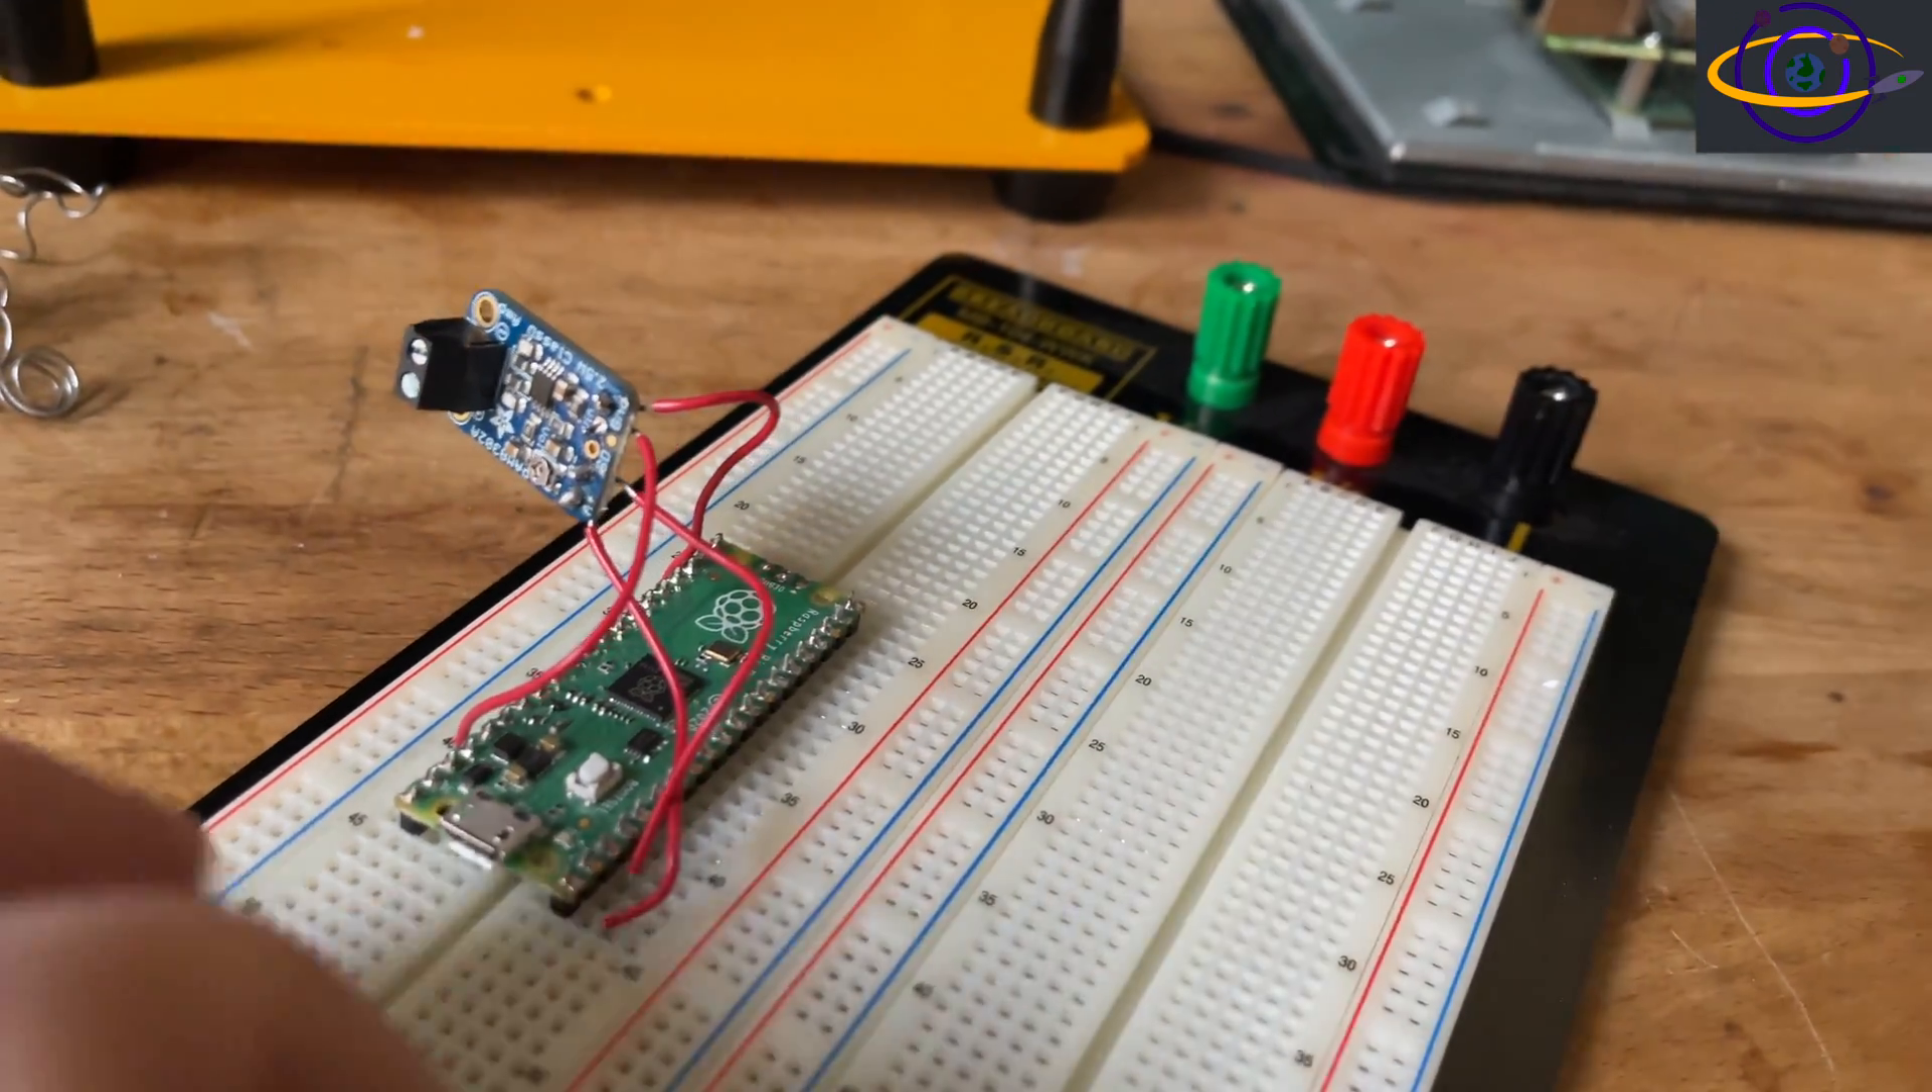Also, the wires that I soldered to the amplifier, I've actually plugged them into the breadboard.